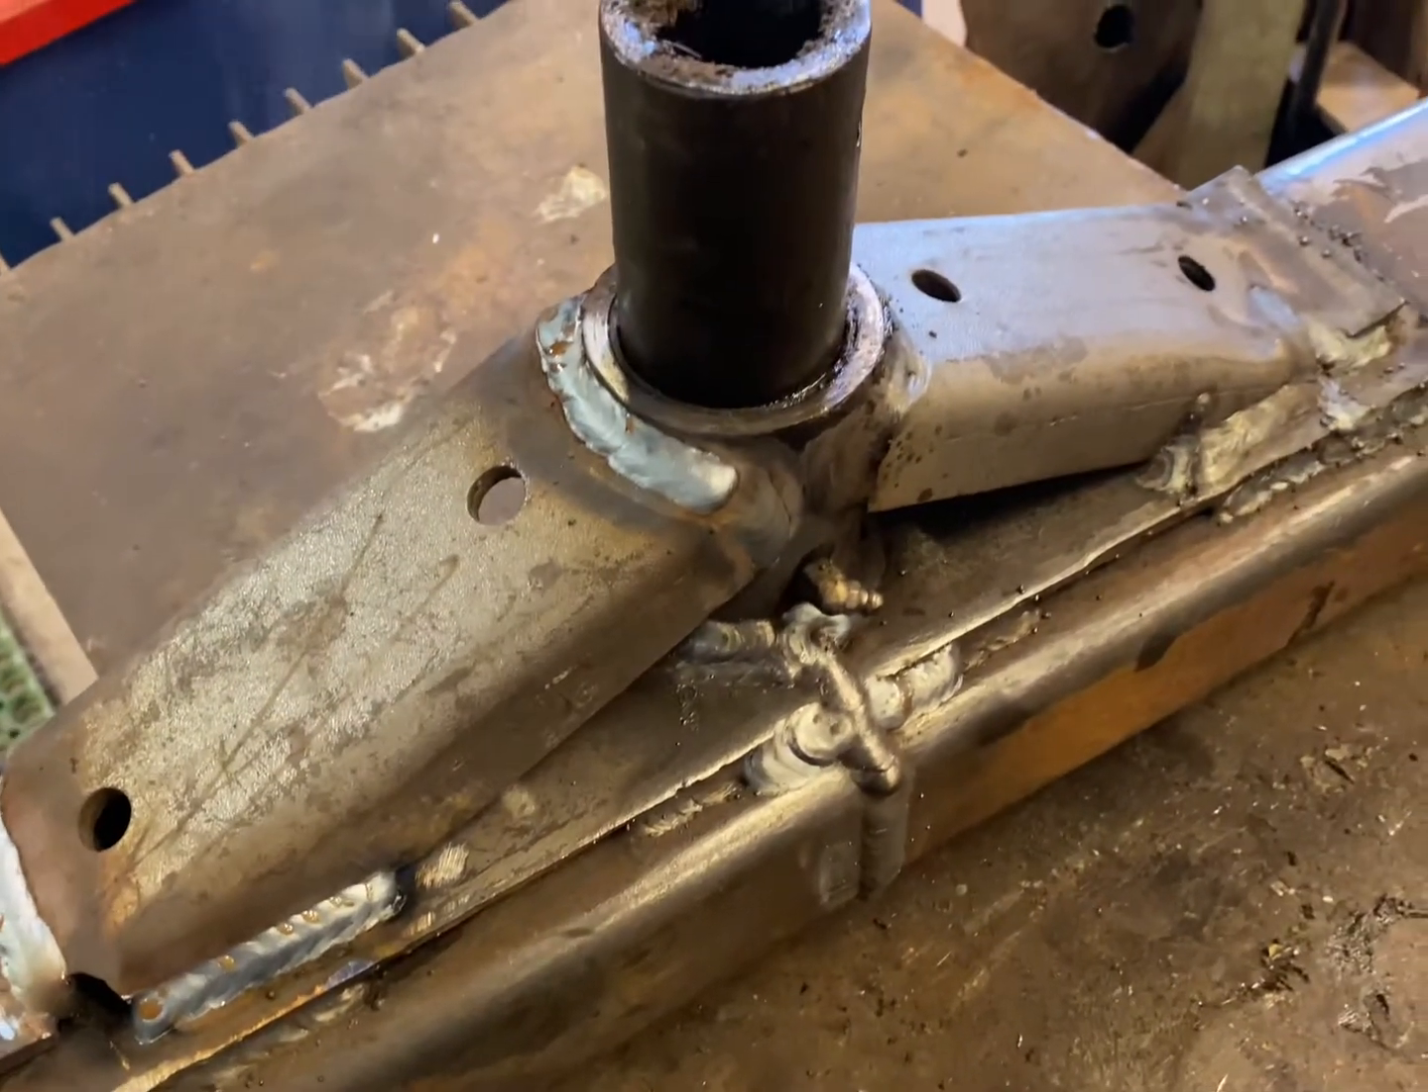We got our brace welded back on.